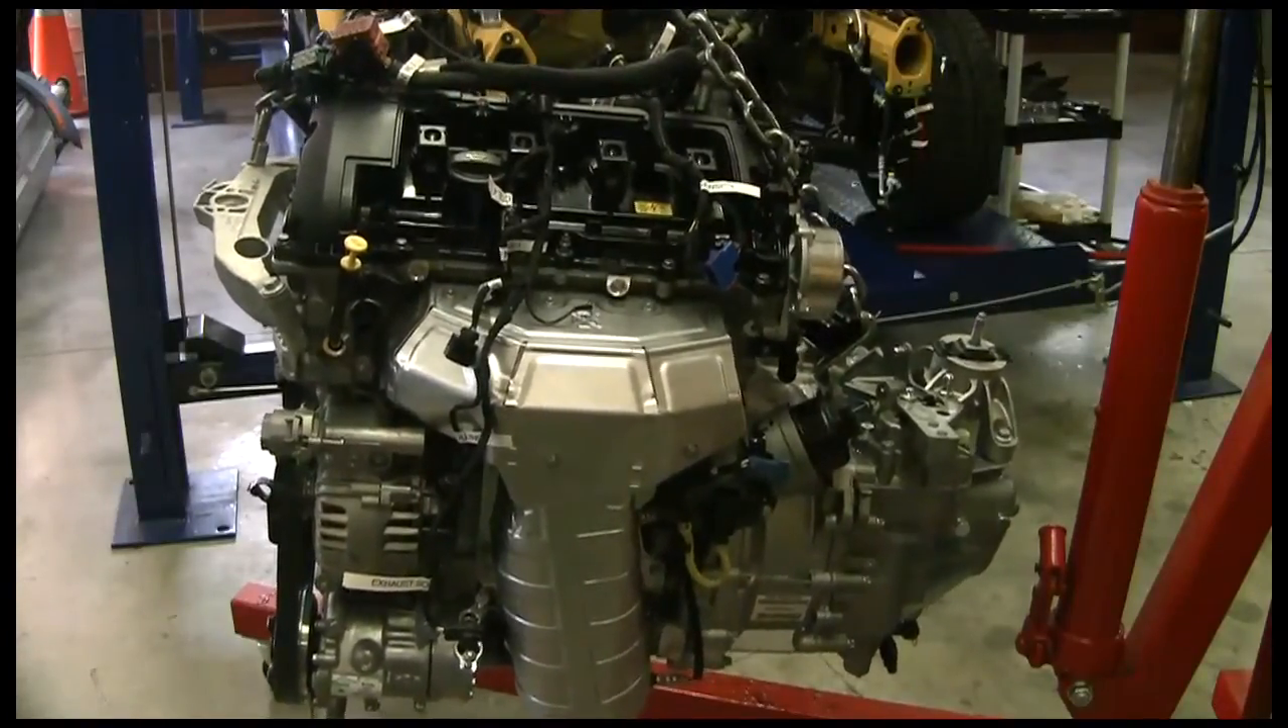There is the N12 engine from a 2009 Mini Cooper Clubman, extracted from its recent home.